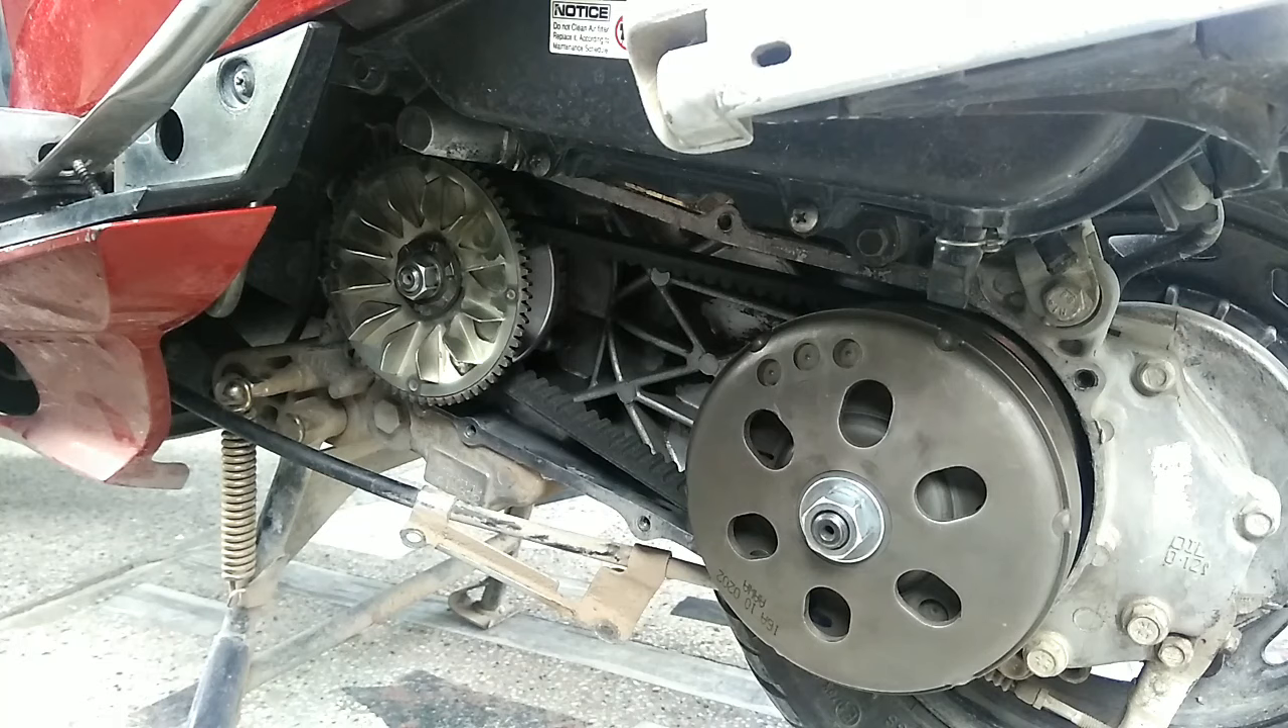यहाँ पर हमारा जो ट्रांस्मिशन है वो कम्प्लेटली असेंबल हो चुका है।